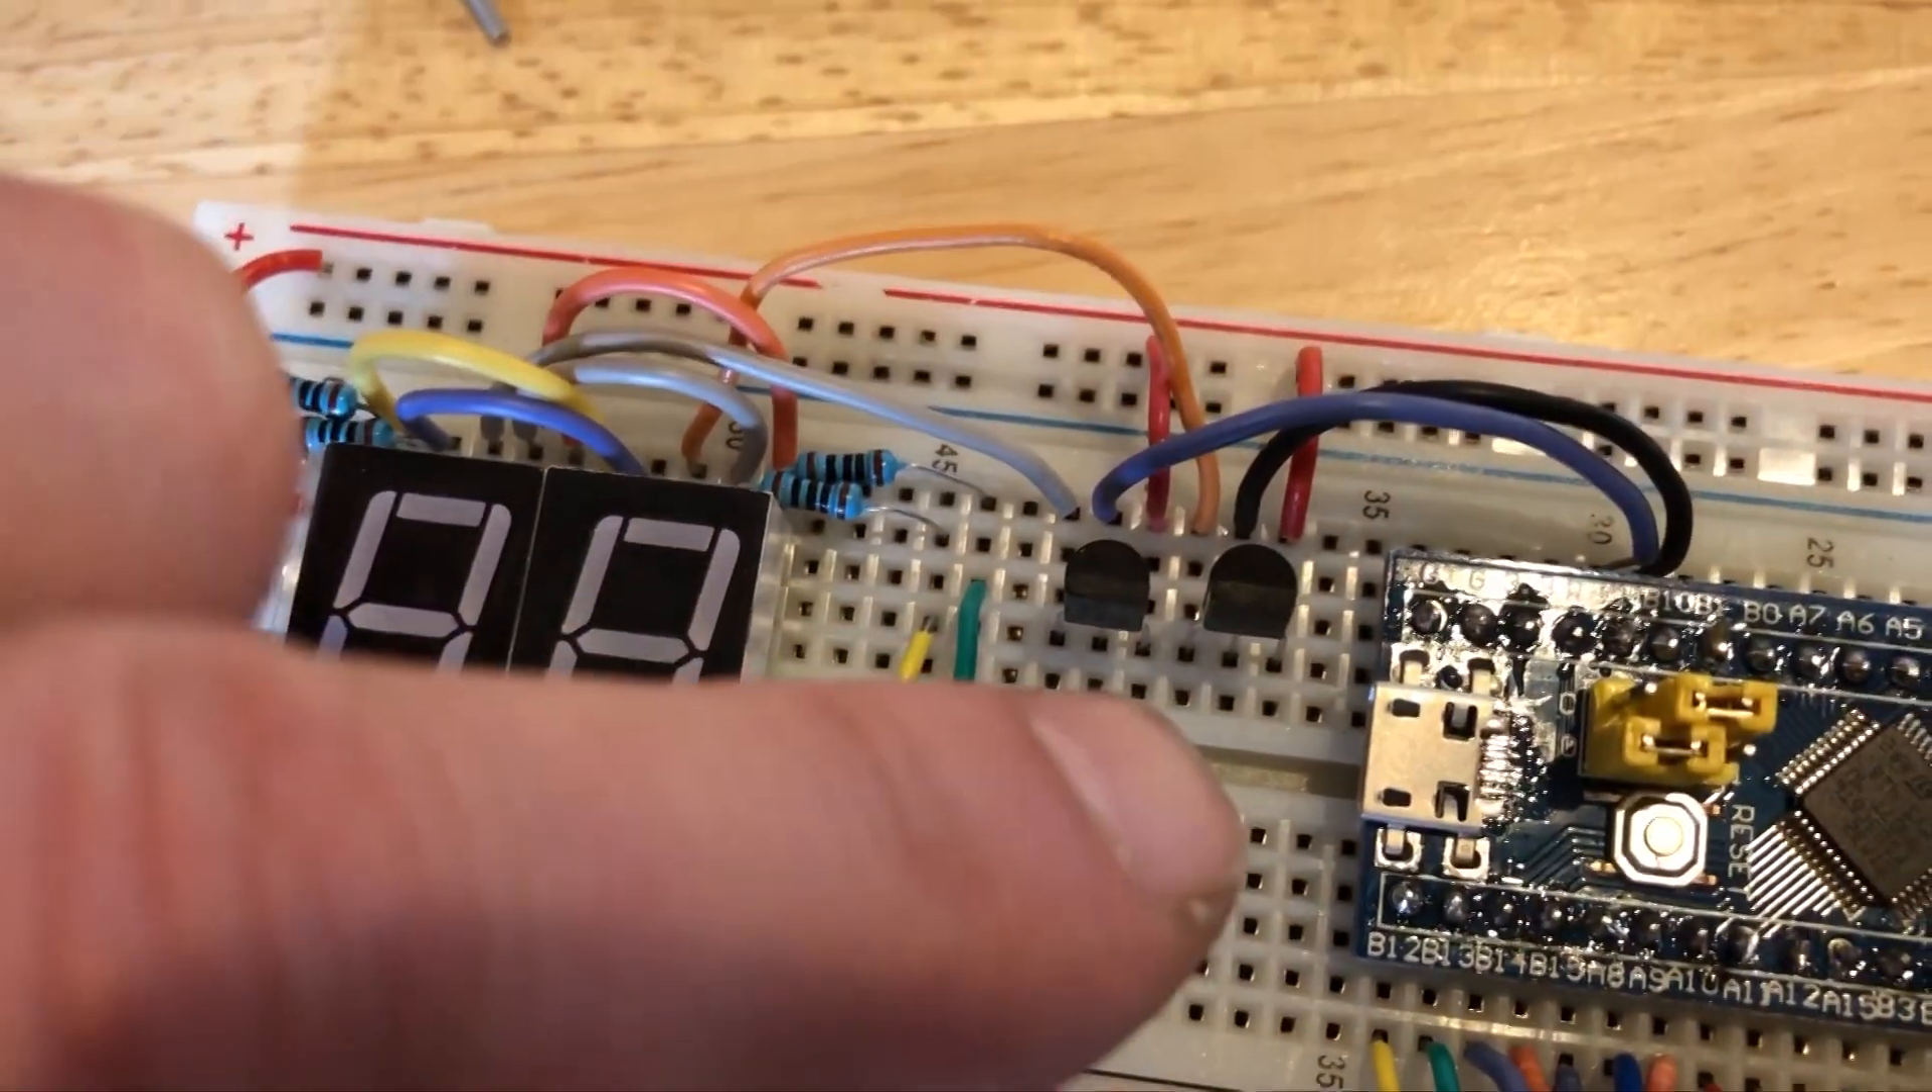So, here's the updated circuit. I've added the two transistors.